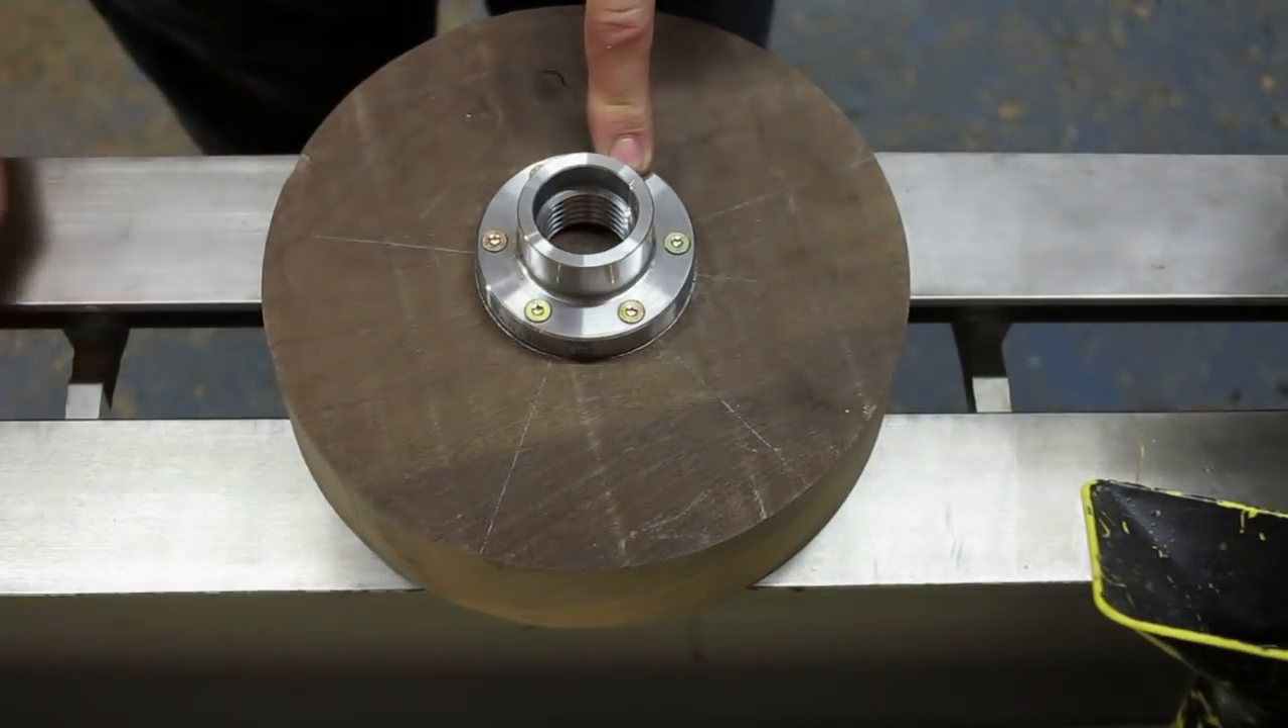So I've now screwed the face plate on.